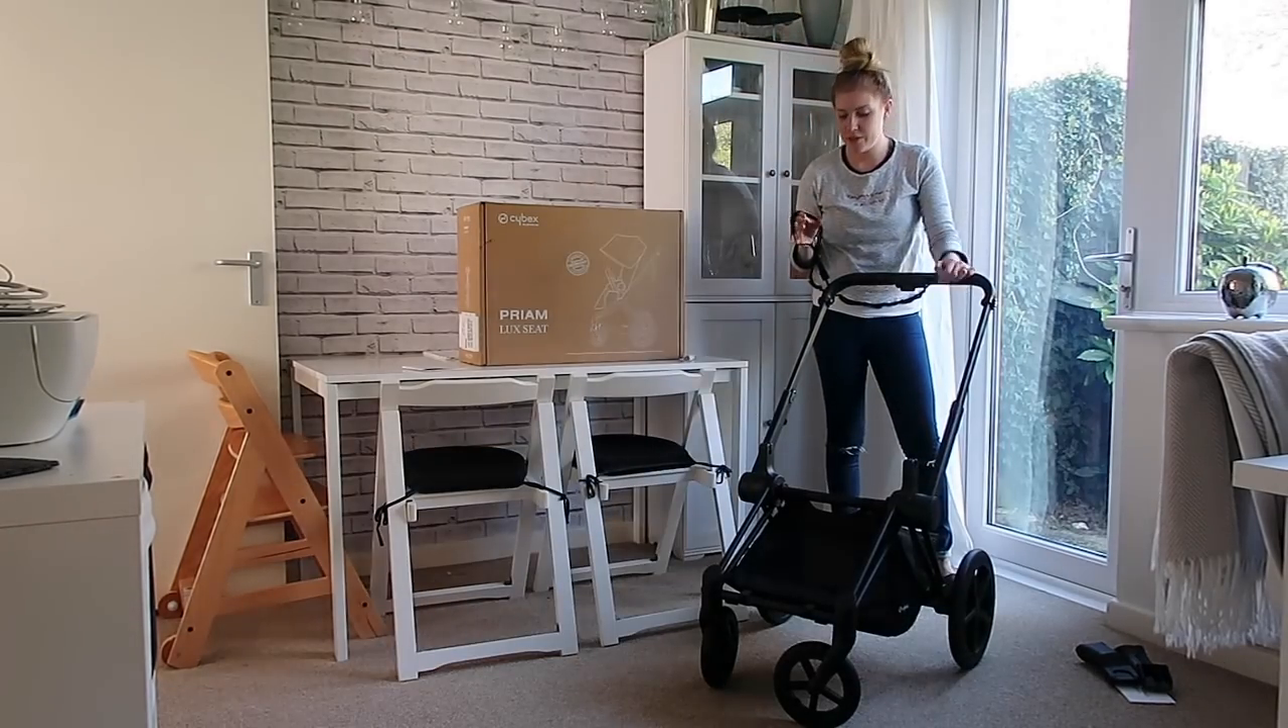And that's the frame all set up.